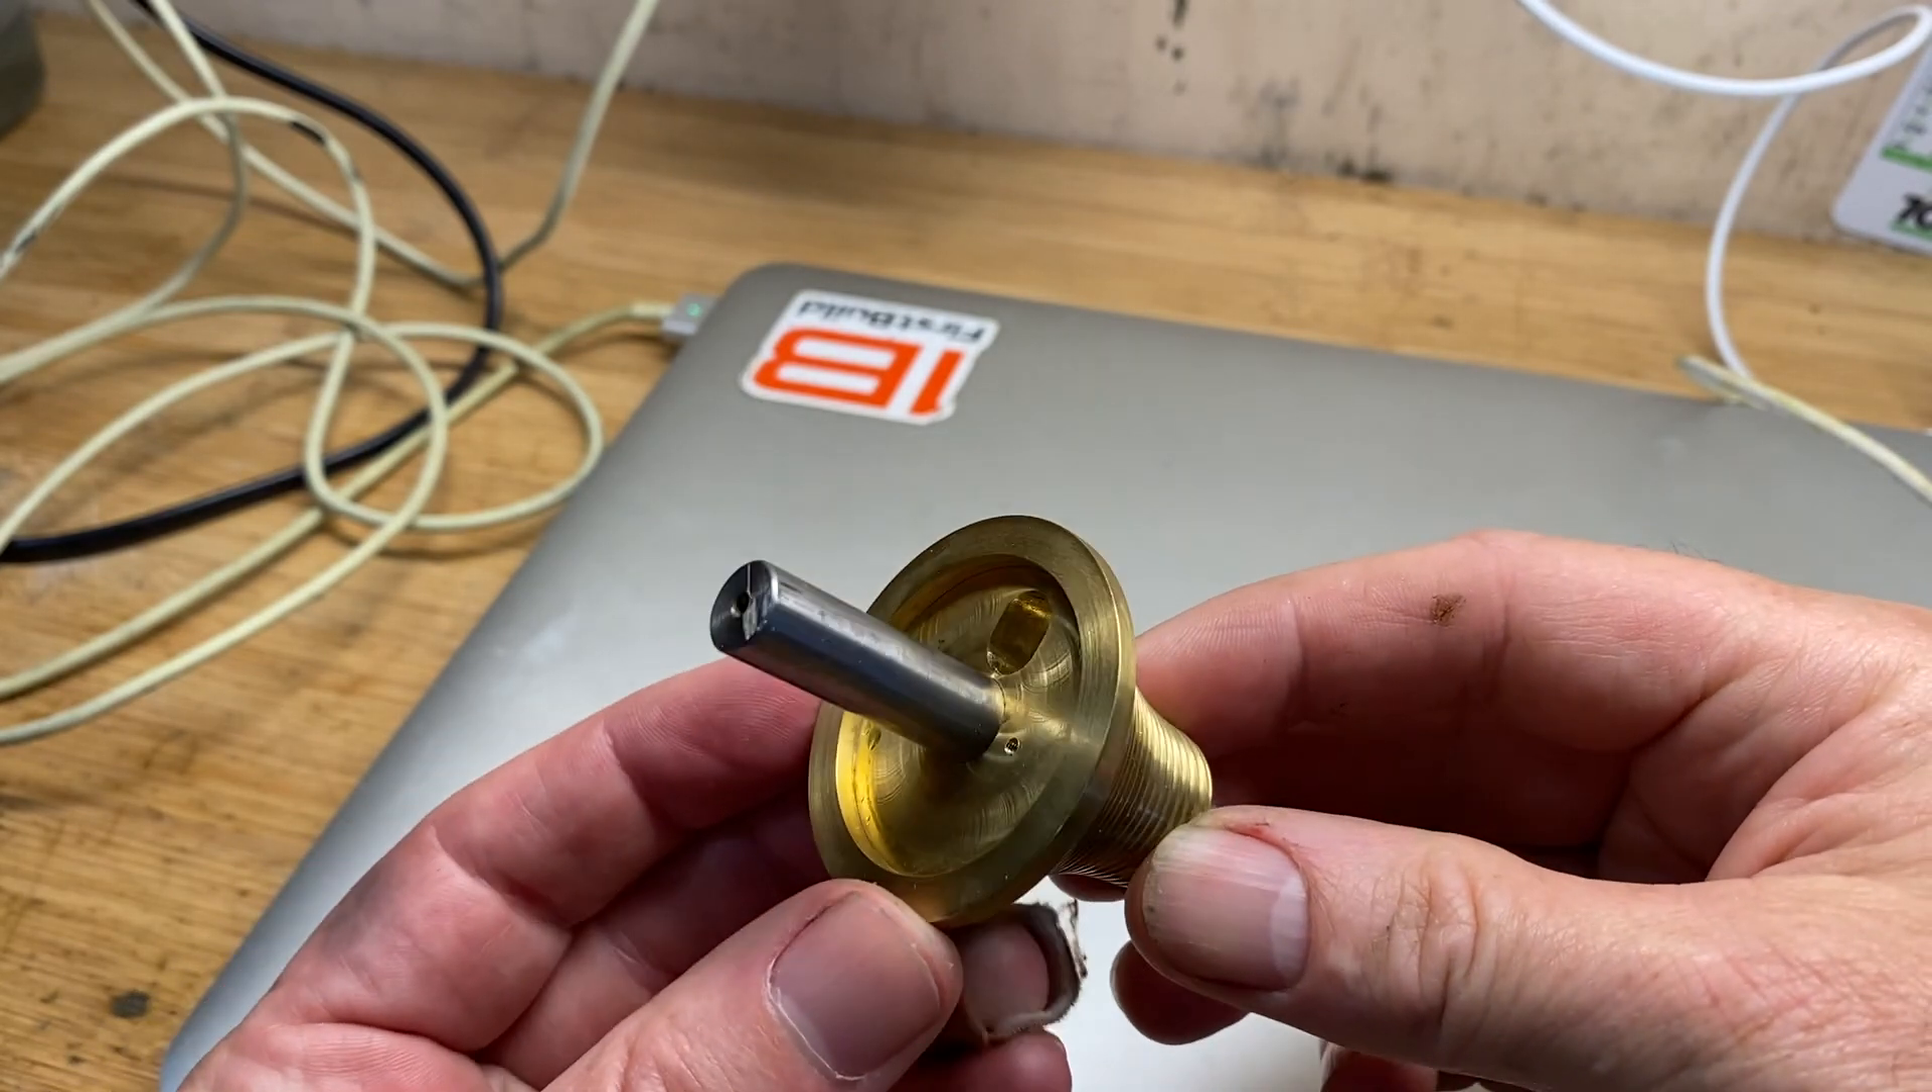And this is the end product. You can see I've got the shaft in there. That shaft is just Loctited.